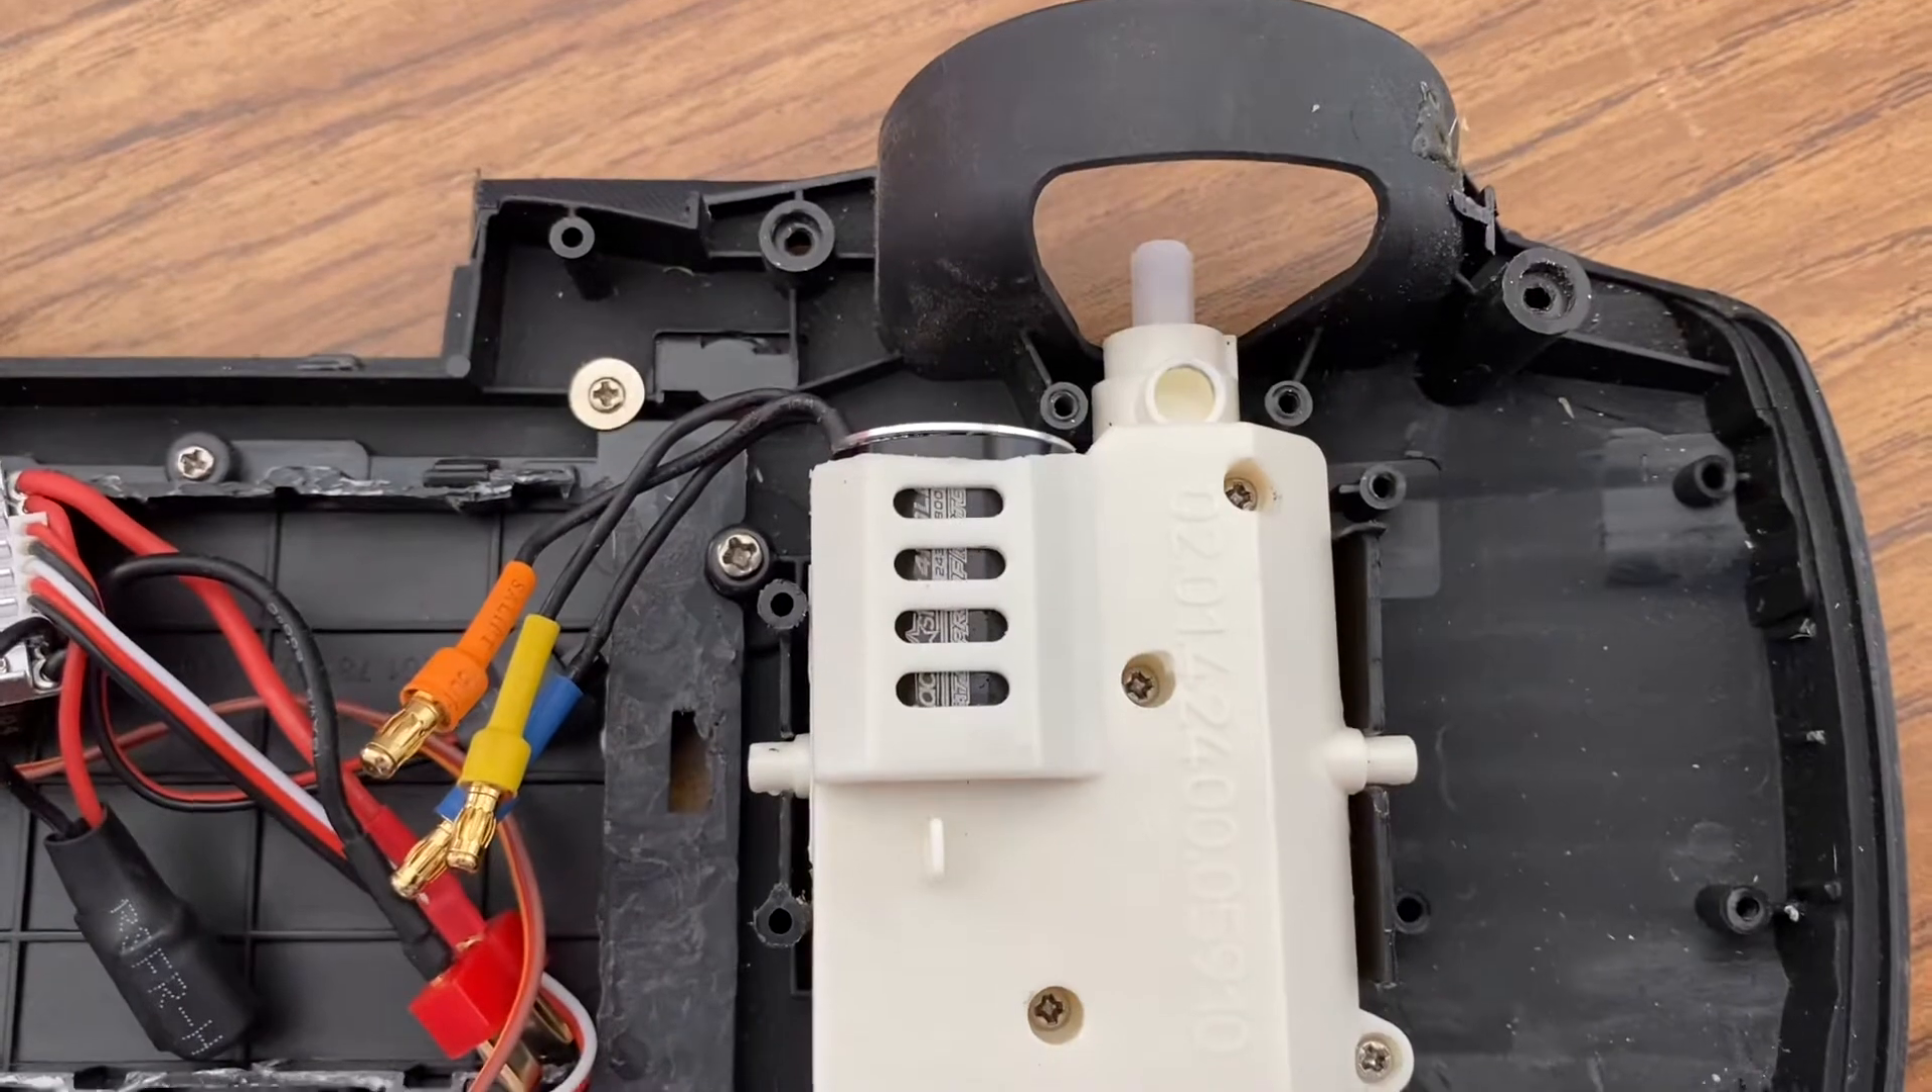The gearbox just fits in the back of the car like this.